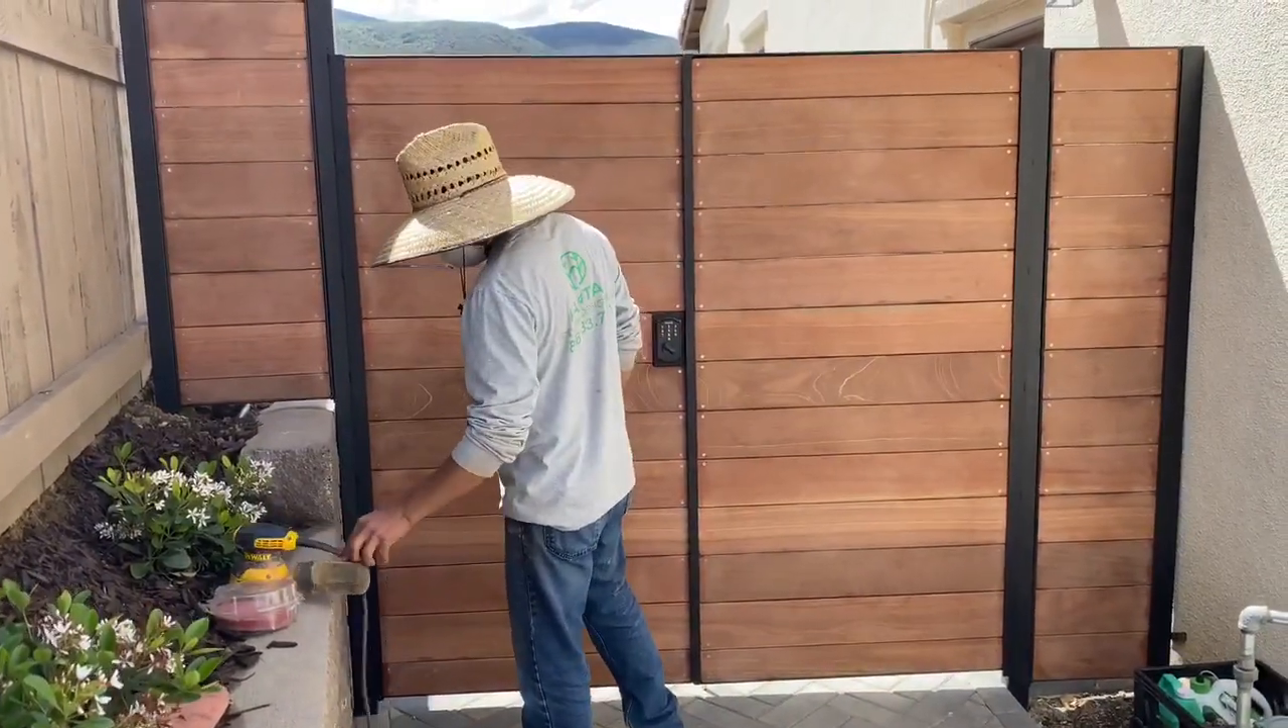Ya quedó concluido la instalación de la madera en las puertas.